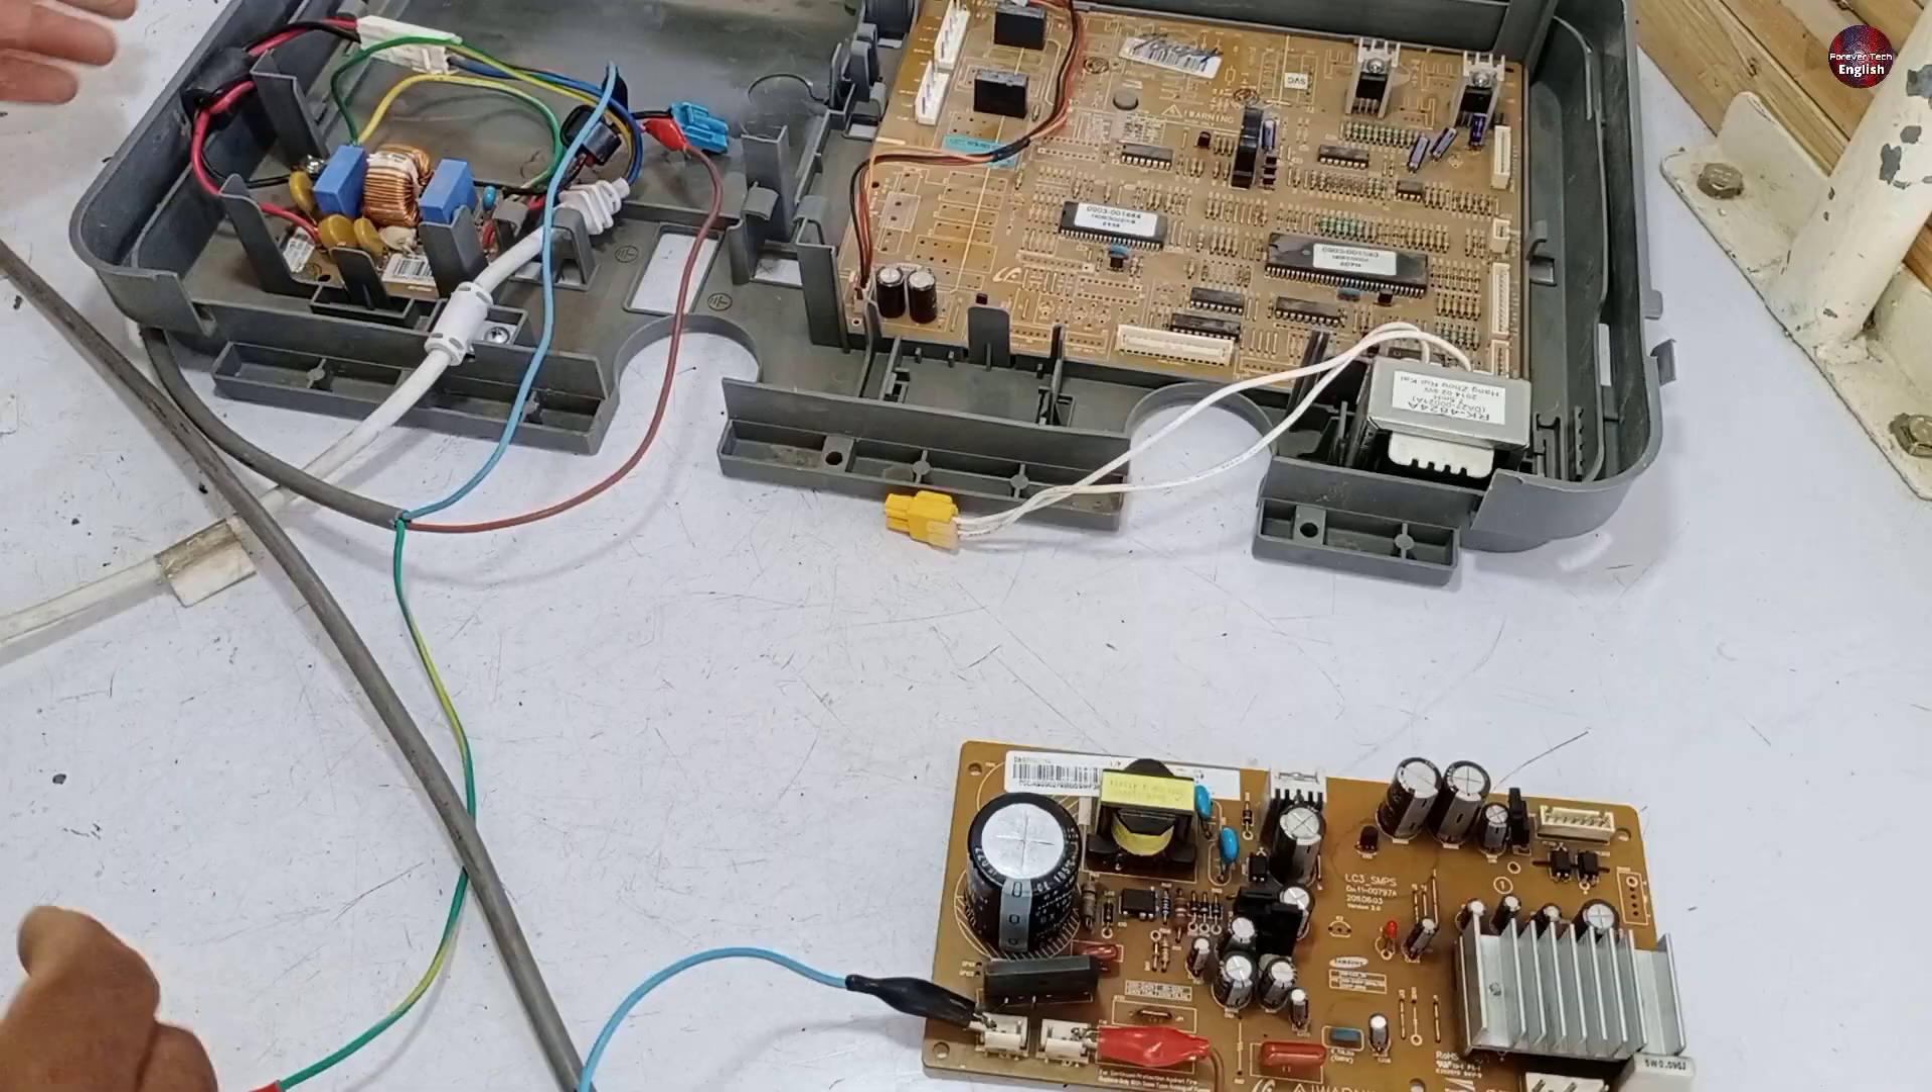I will remove the circuit from its box and check what the other workshop repairman did with it and what needs to be done further. I have removed the compressor or IPM drive control board from the box.